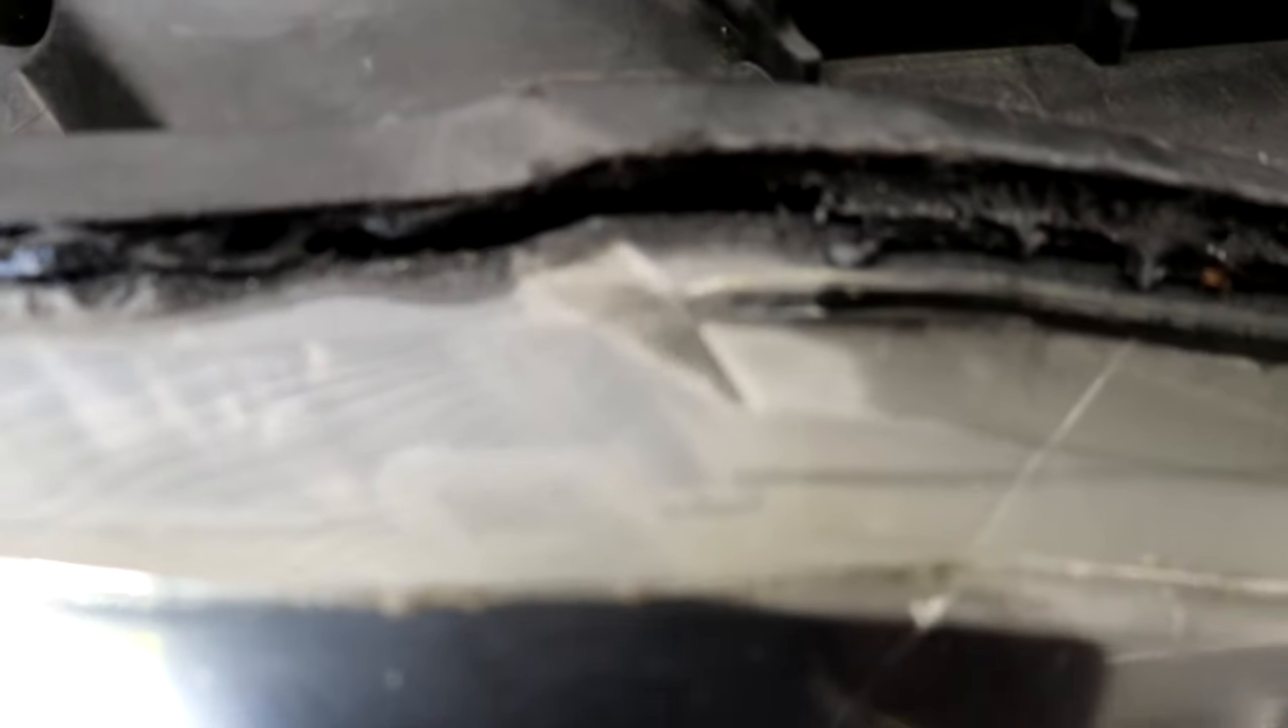We get a better look of this seal here where it's separating as you can see that's the biggest gap right there.